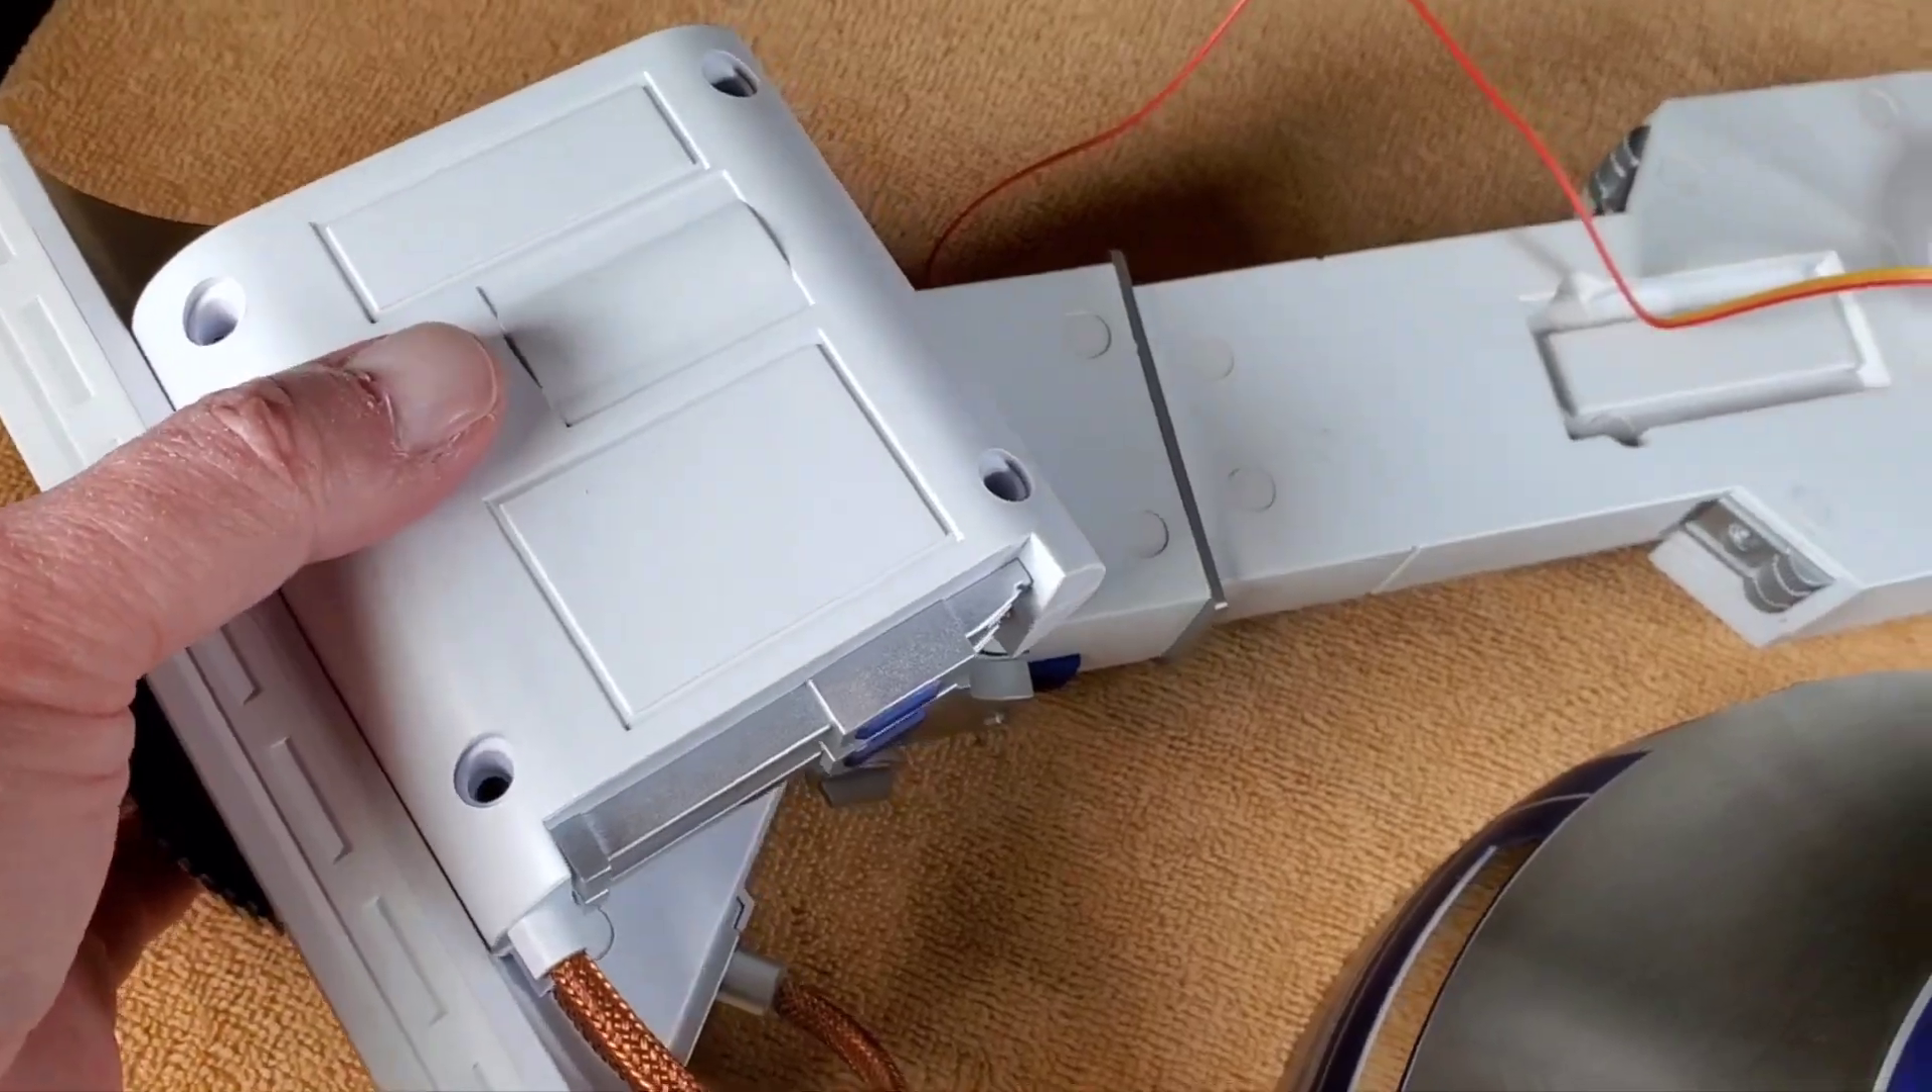The only thing we didn't get are the hole plugs for this uh power pack here but the rest of it's all done so this leg is complete and the dome is really starting to become a complete thing now.